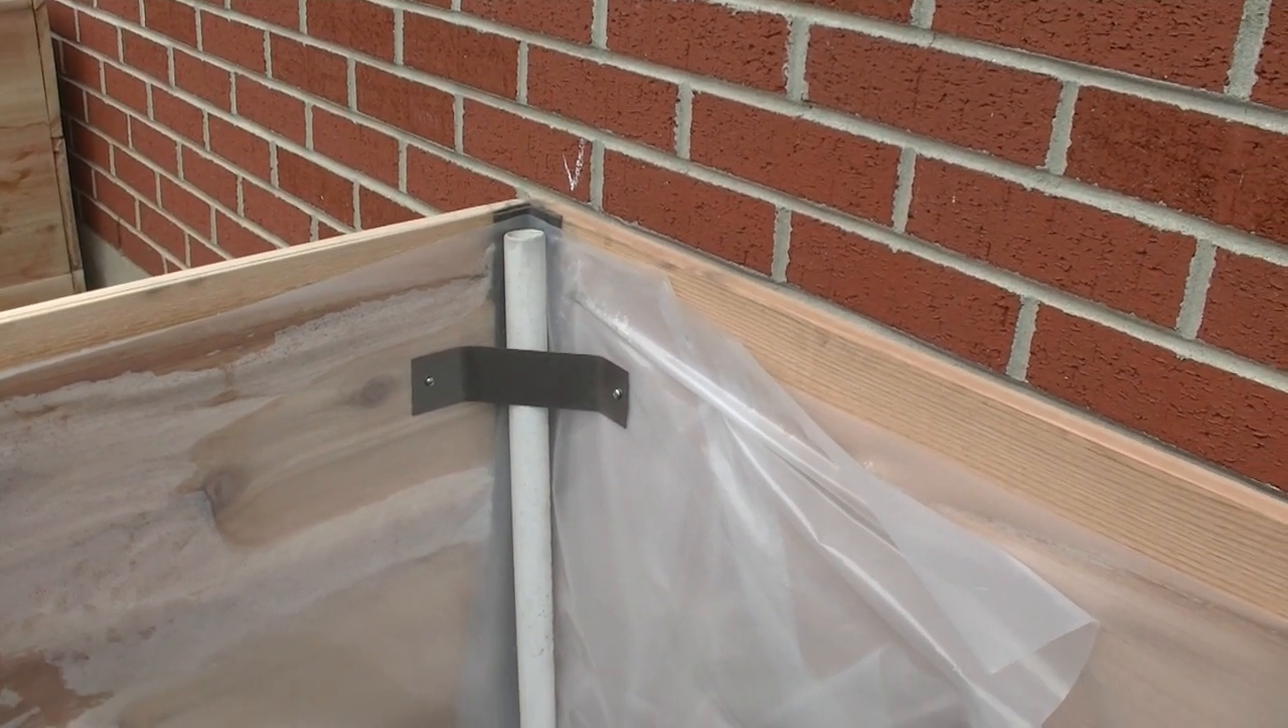And in this case, uh, these, I just made sure that tube stayed in there with just a piece of piece of sheet metal screwed into the side.